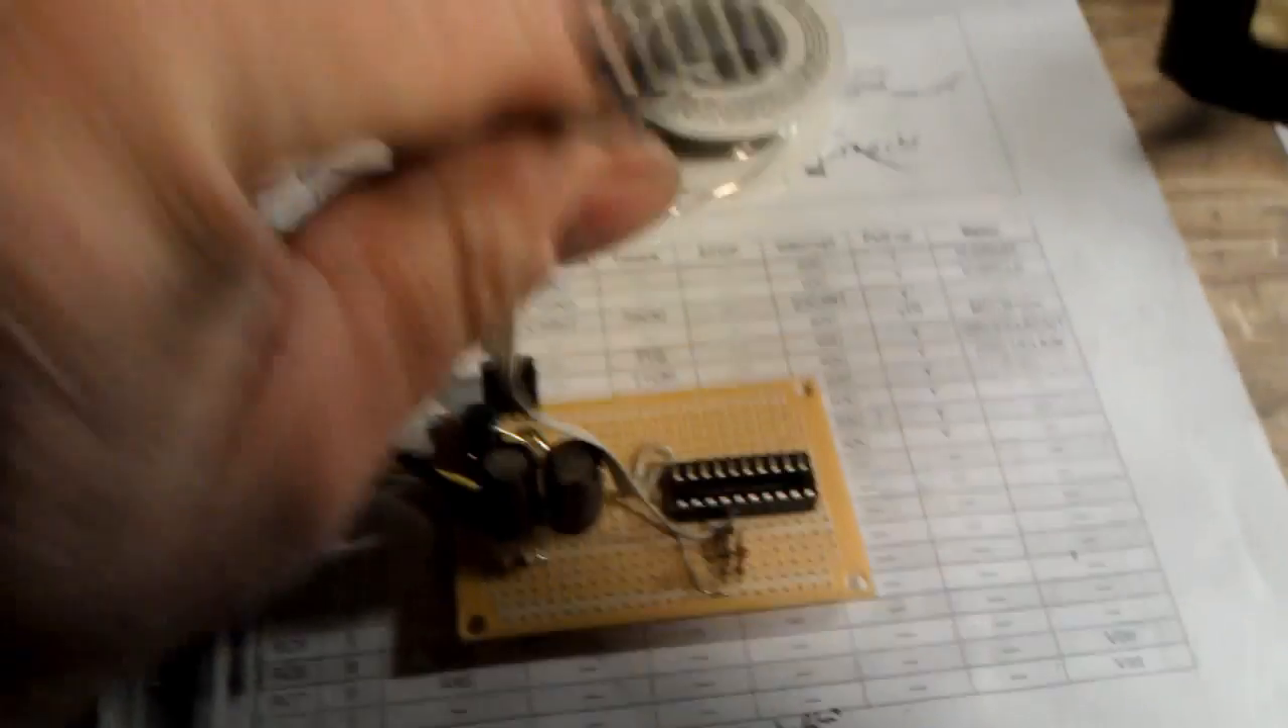Got my socket on the board.